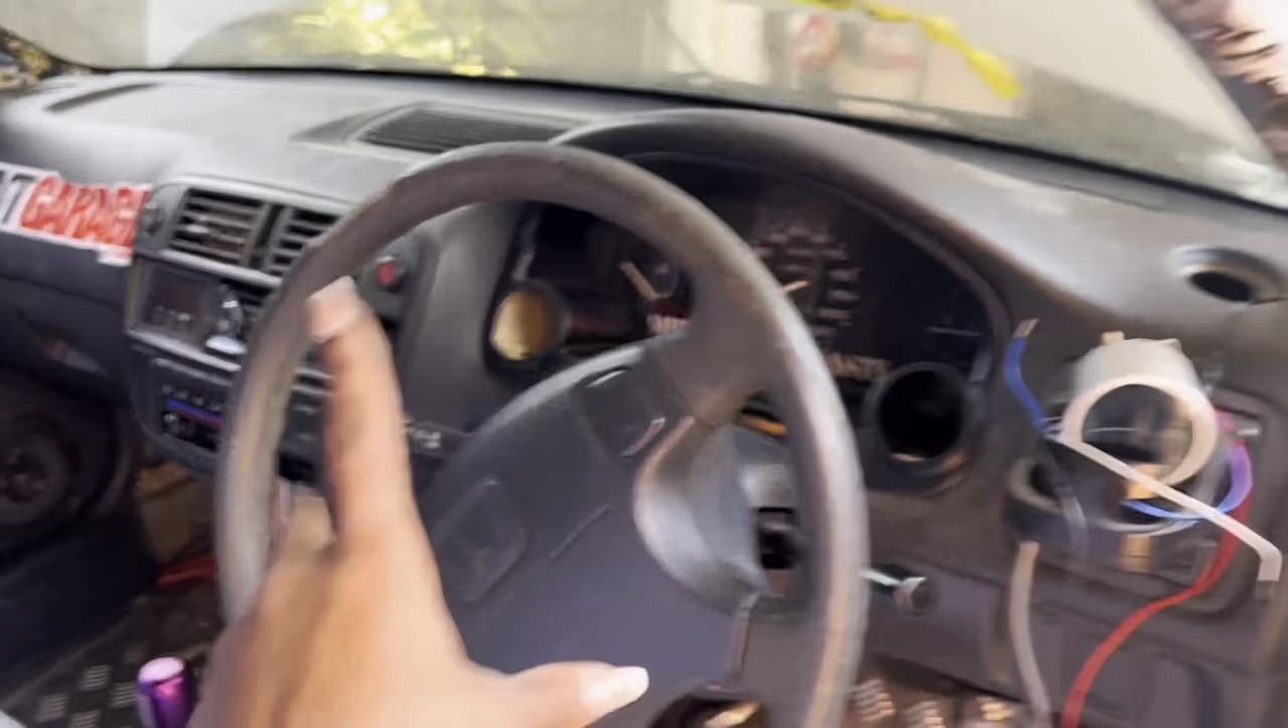I haven't got the wiring all set up yet.